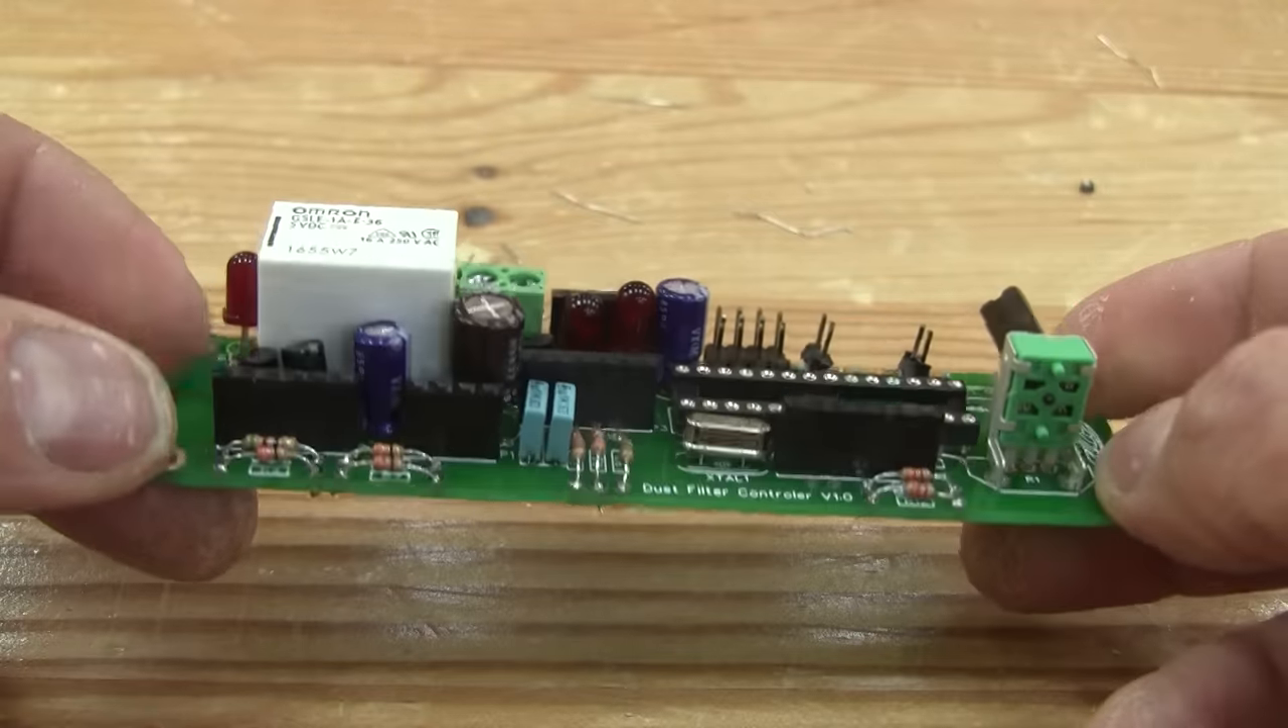Et voici le circuit tout assemblé.